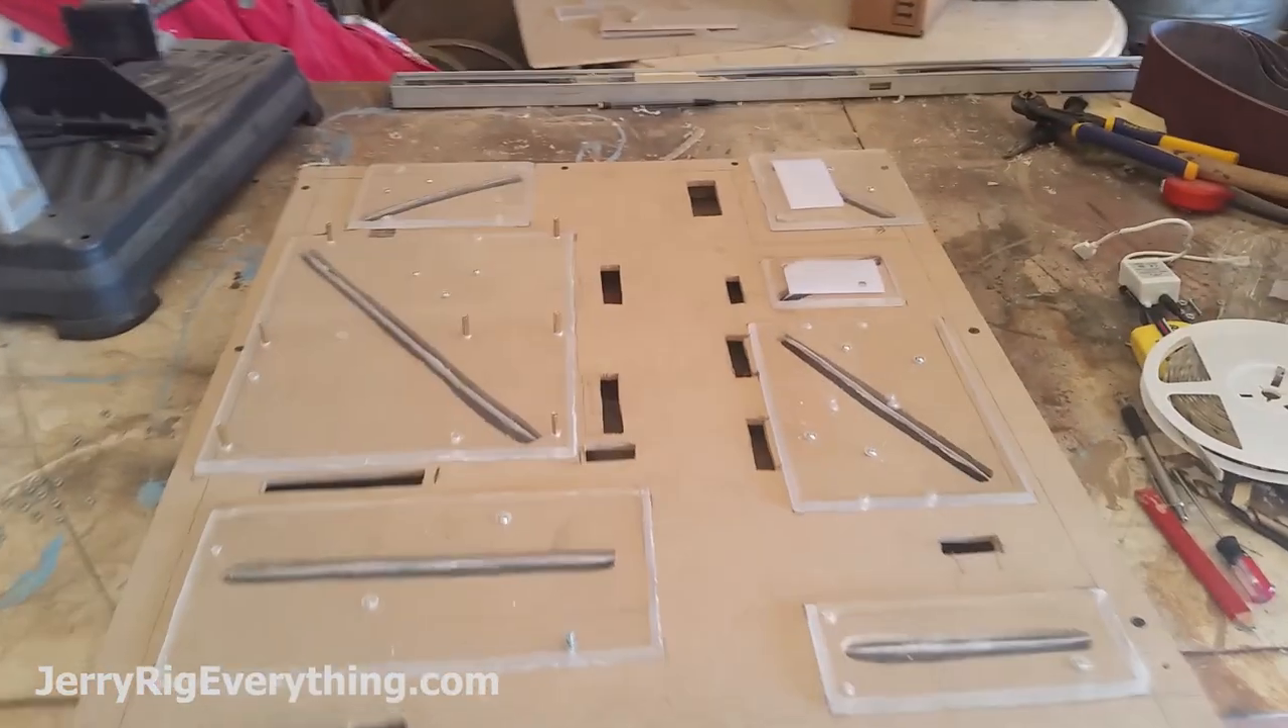So this is all the acrylics in place, they've all been mounted, I'm just going to kind of go through a little bit and tell you how I did things.